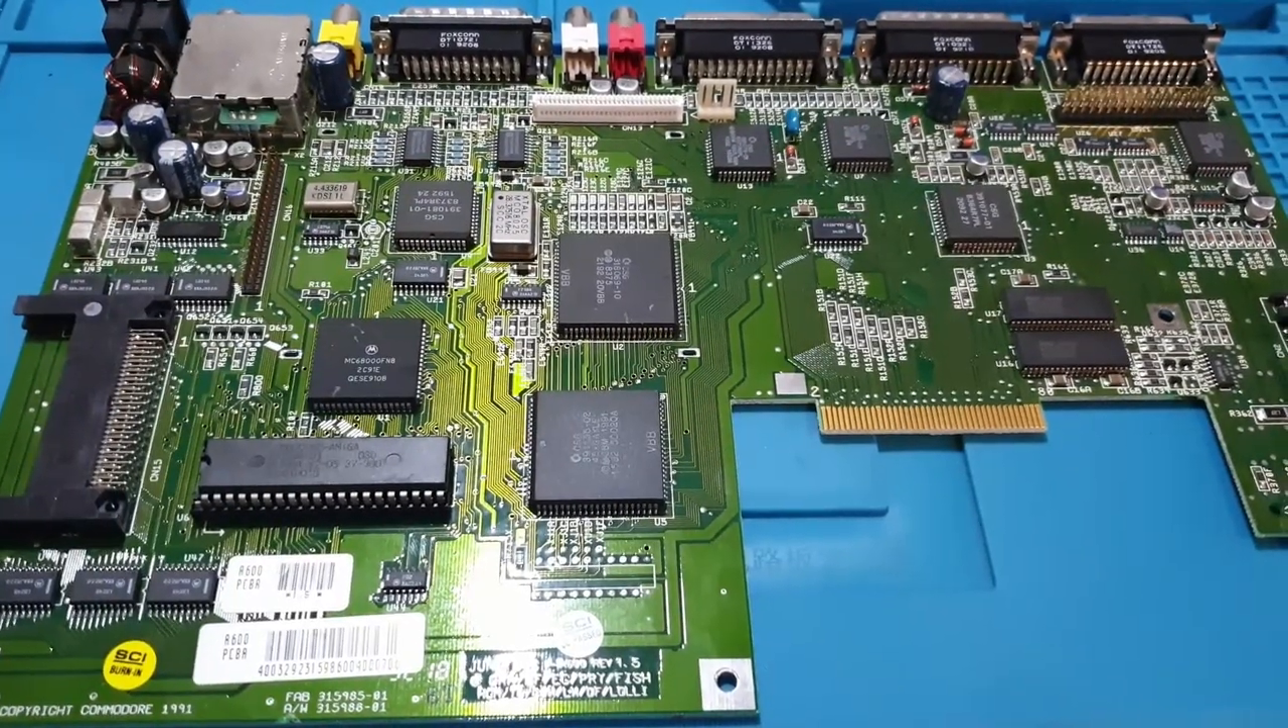So here we are with the board out of the A600 down to the bare bones.